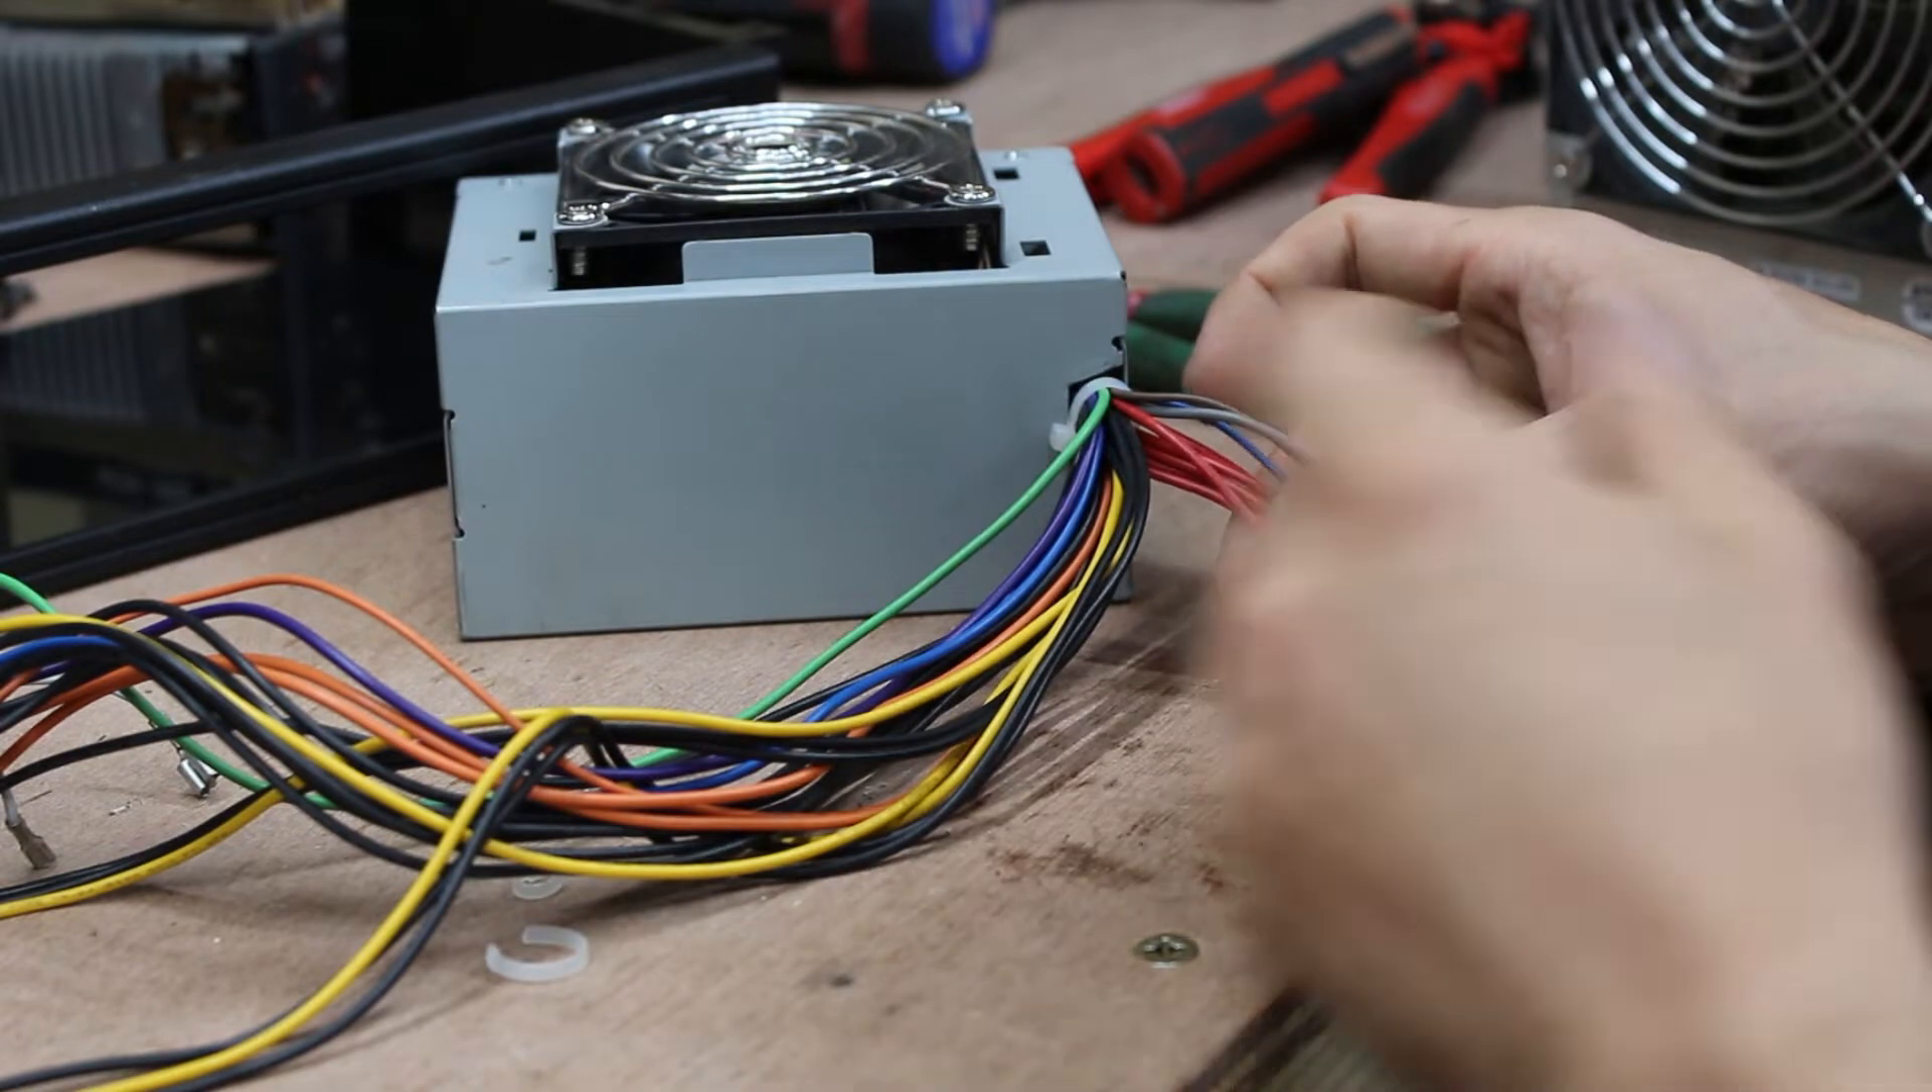Now, I've cut off all of the plugs, you can see I've just got an enormous bundle of wires.